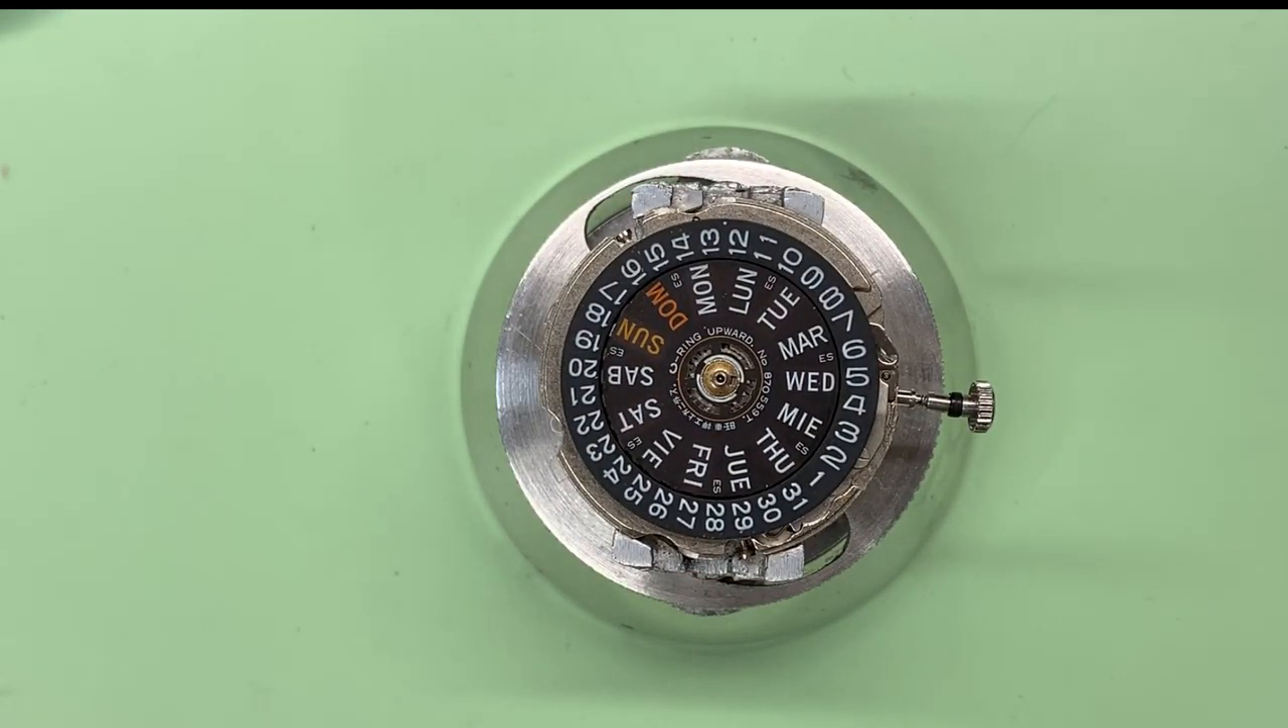So there we have it guys that is a seiko 6309 calendar works assembled.